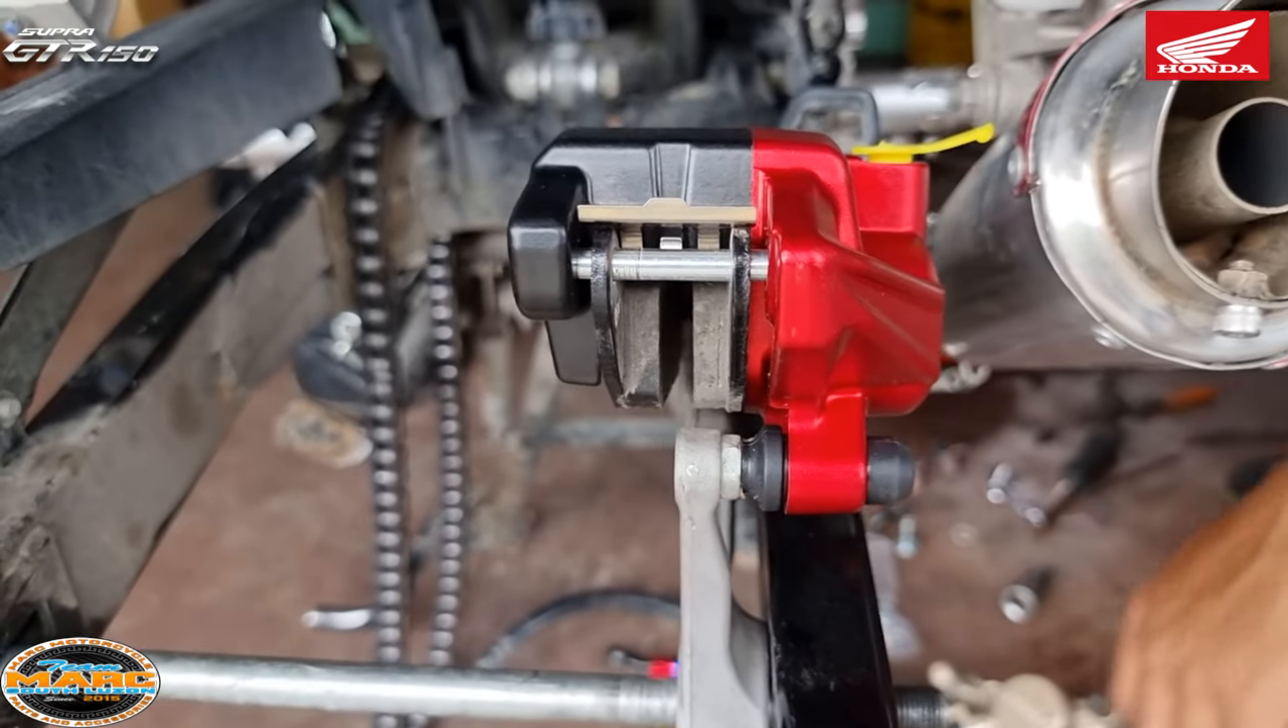Nakabit na yung brake caliper RCB pang rear.